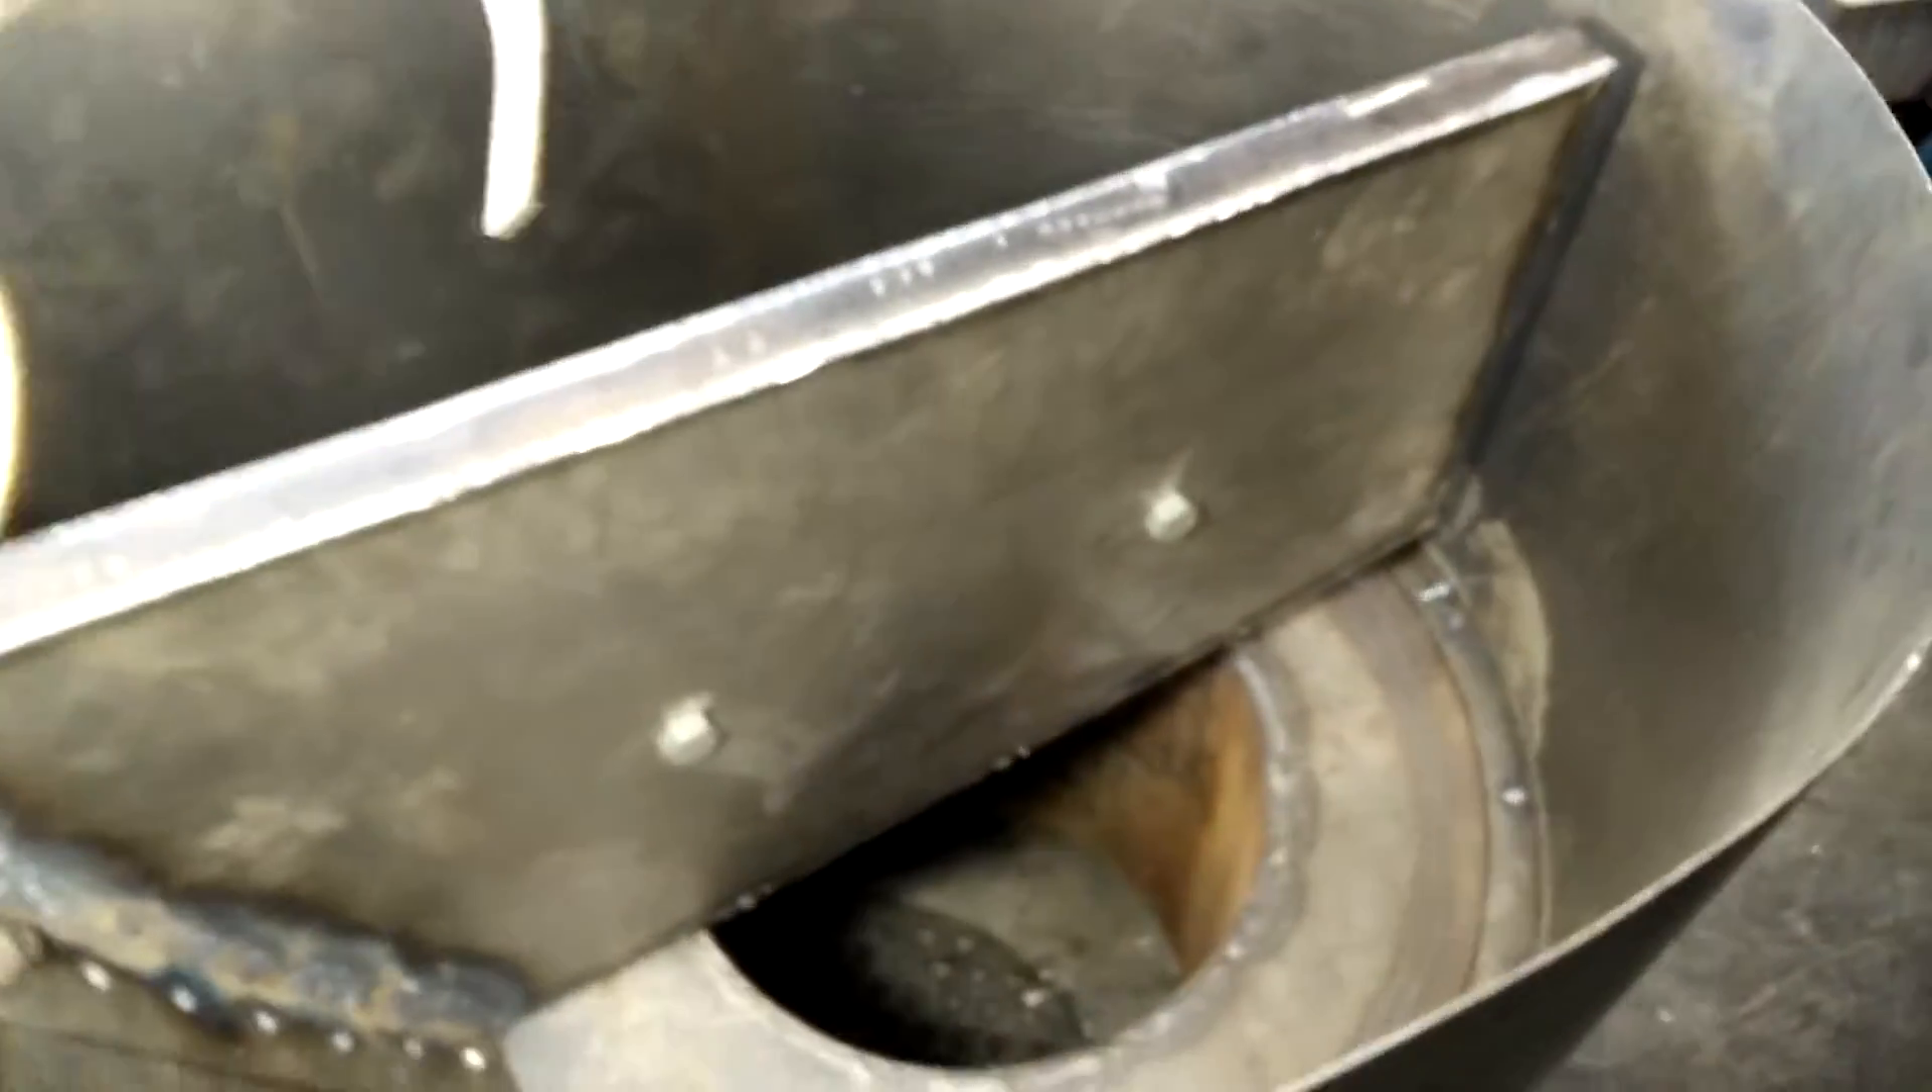I've got a couple of bolts holding that divider in place.